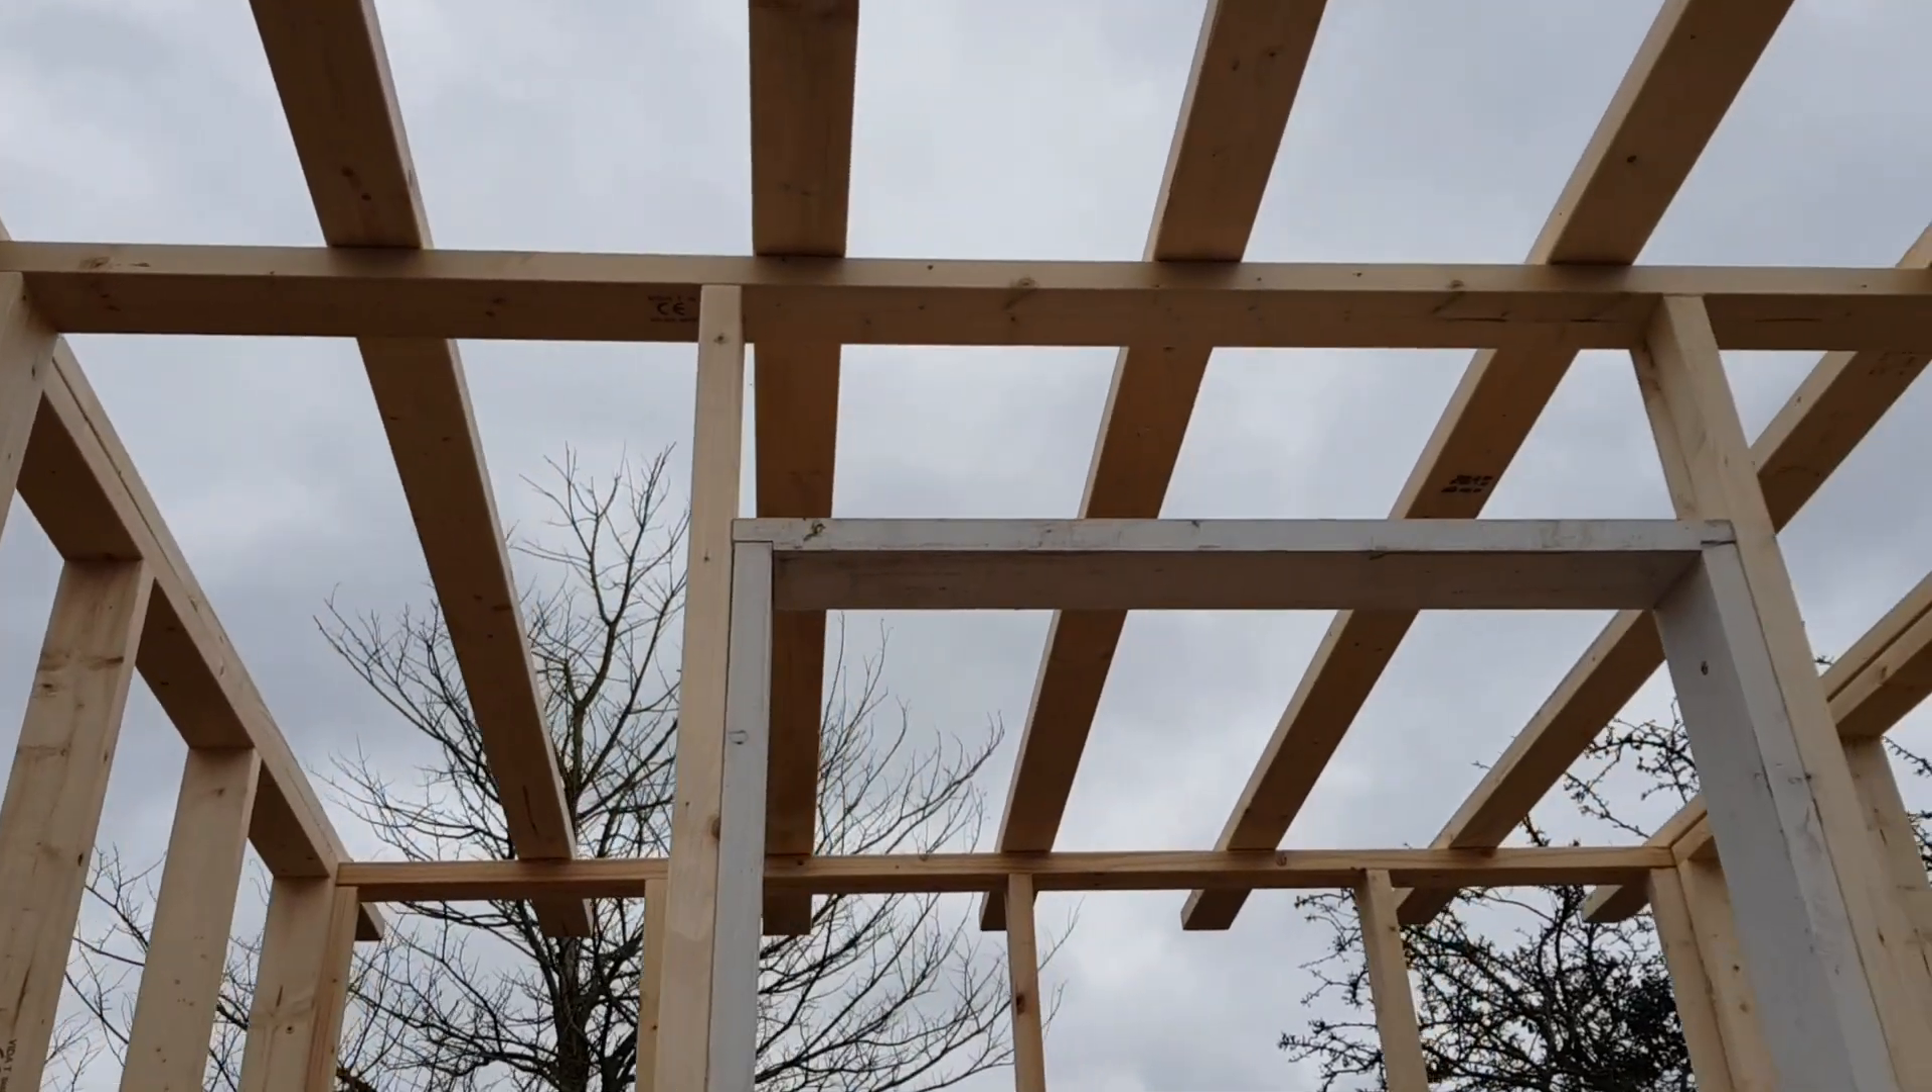That's pretty much done for the roof. Just need to slap some boards on it and a waterproof membrane.